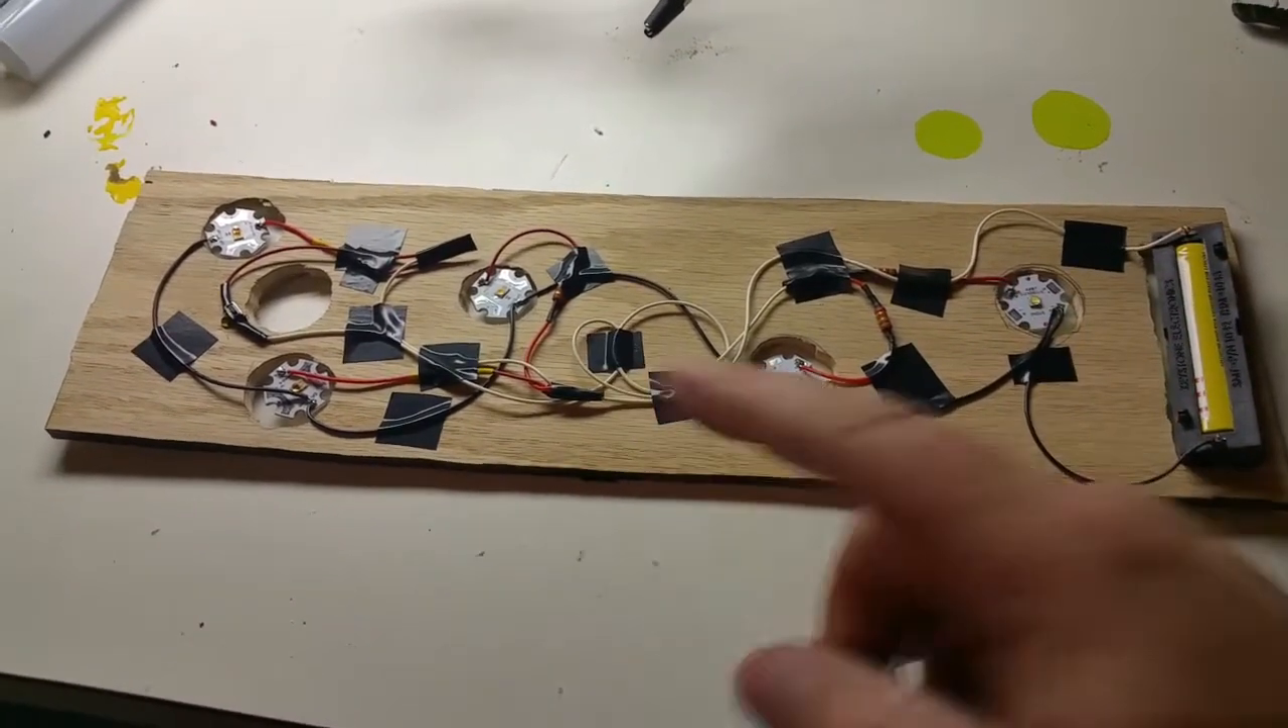All right so we finished the step two here and so i drilled out all the holes for the leds and for the blade holder for the battery pack and then wired everything up.